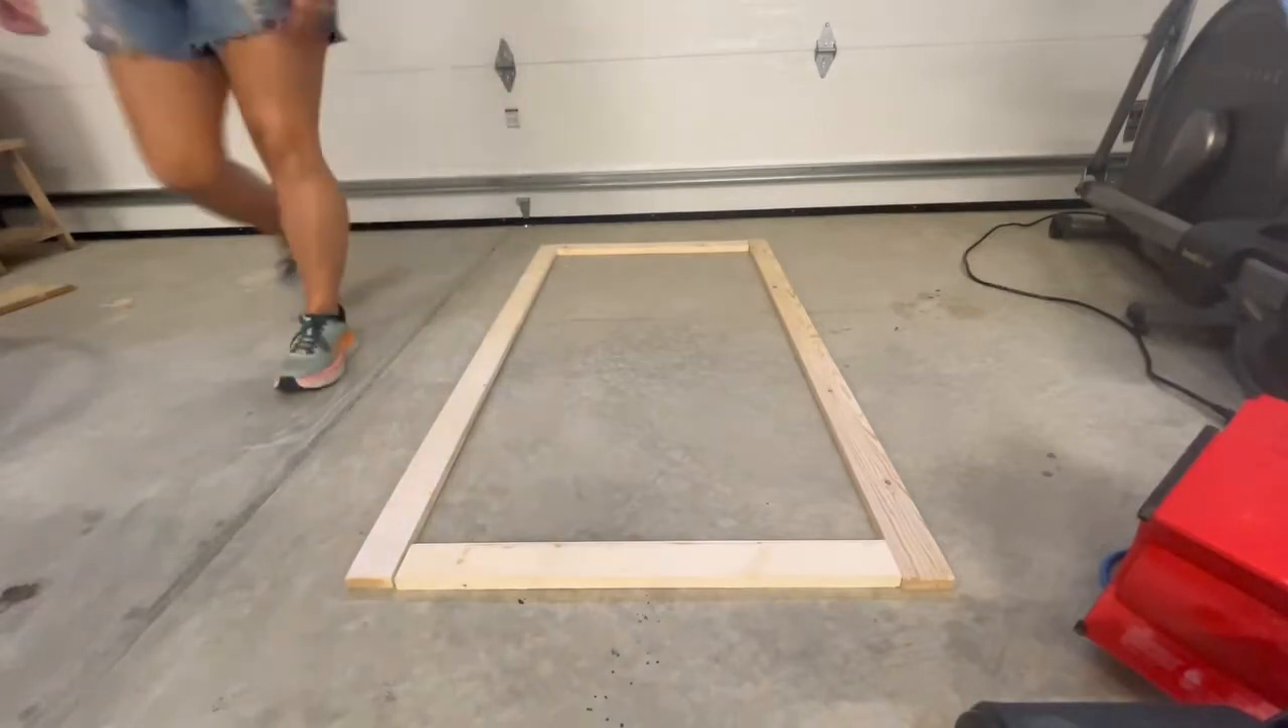As you can see, the bottom and top pieces fit inside of the vertical pieces.